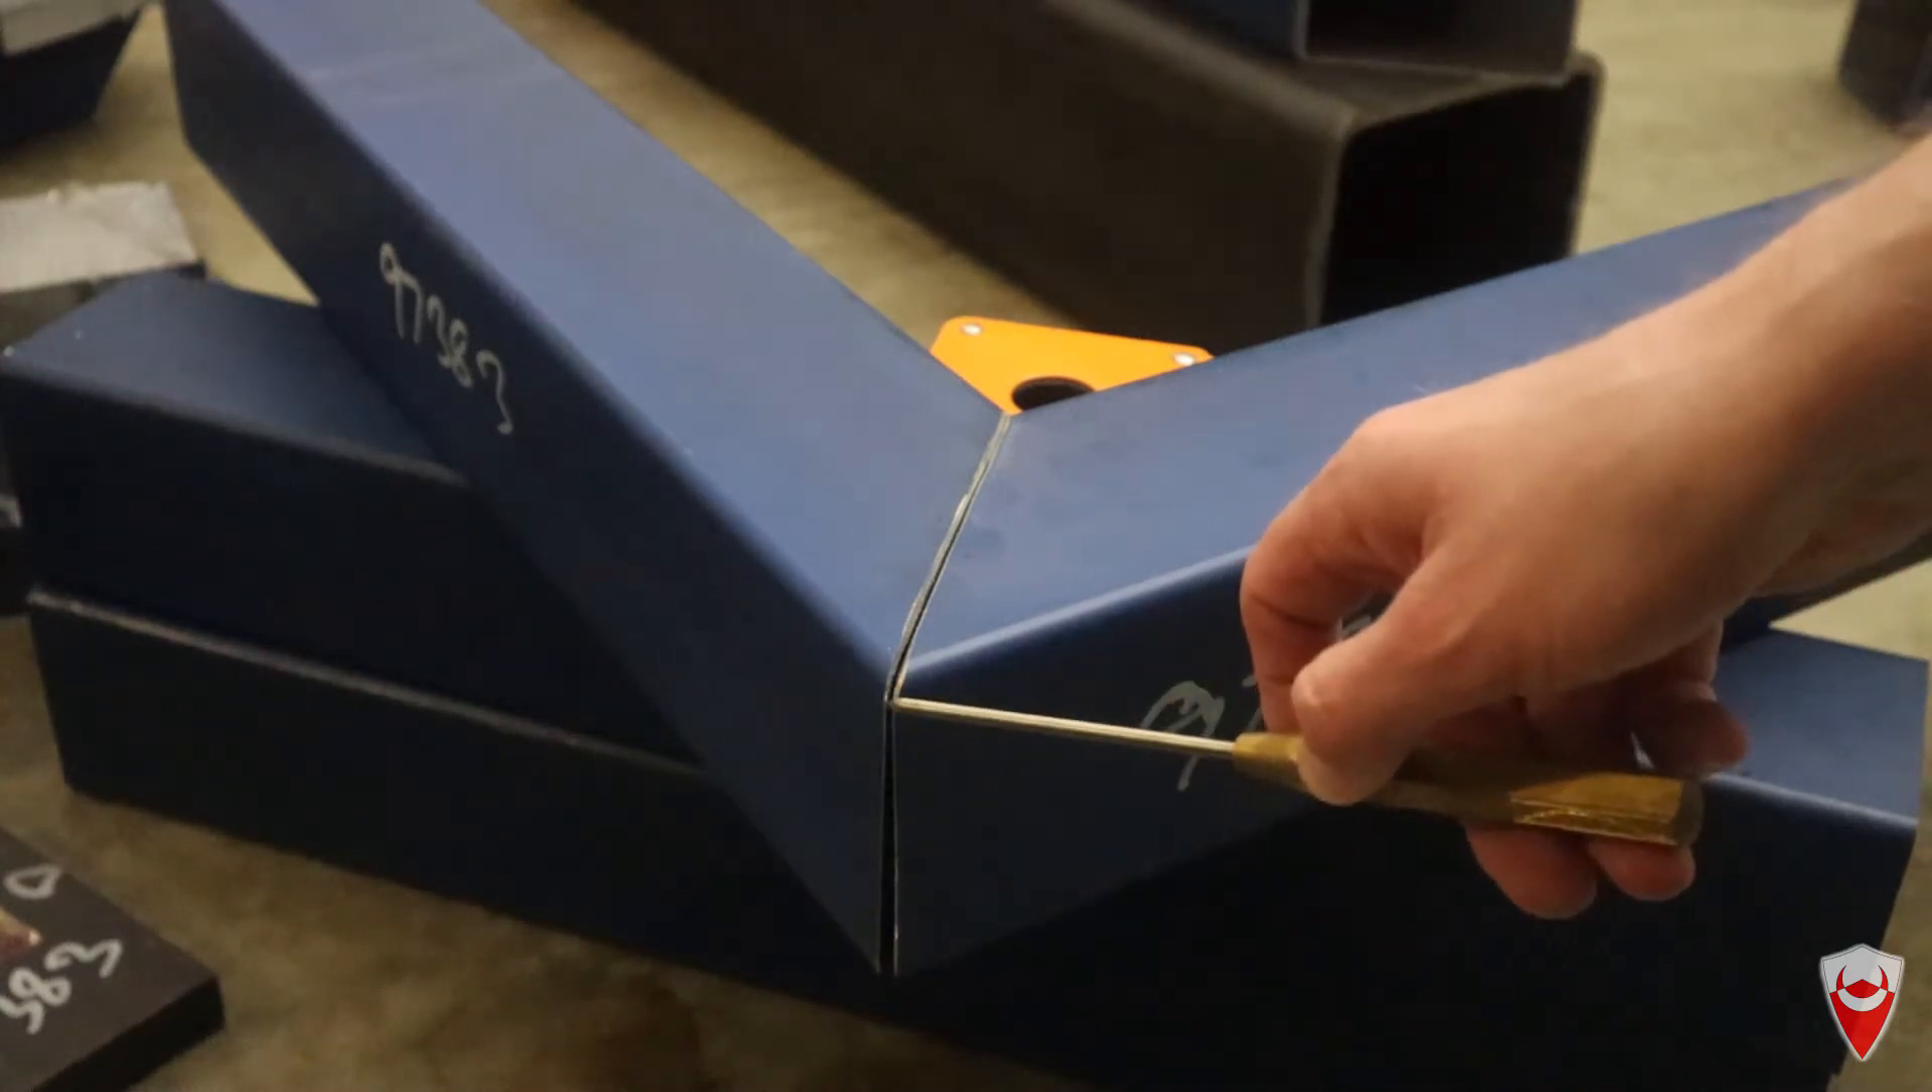But you can see the gap at the bottom here versus the top and they're all cut at 45 degrees and it appears that that 45 degree cut is actually slanted that way.